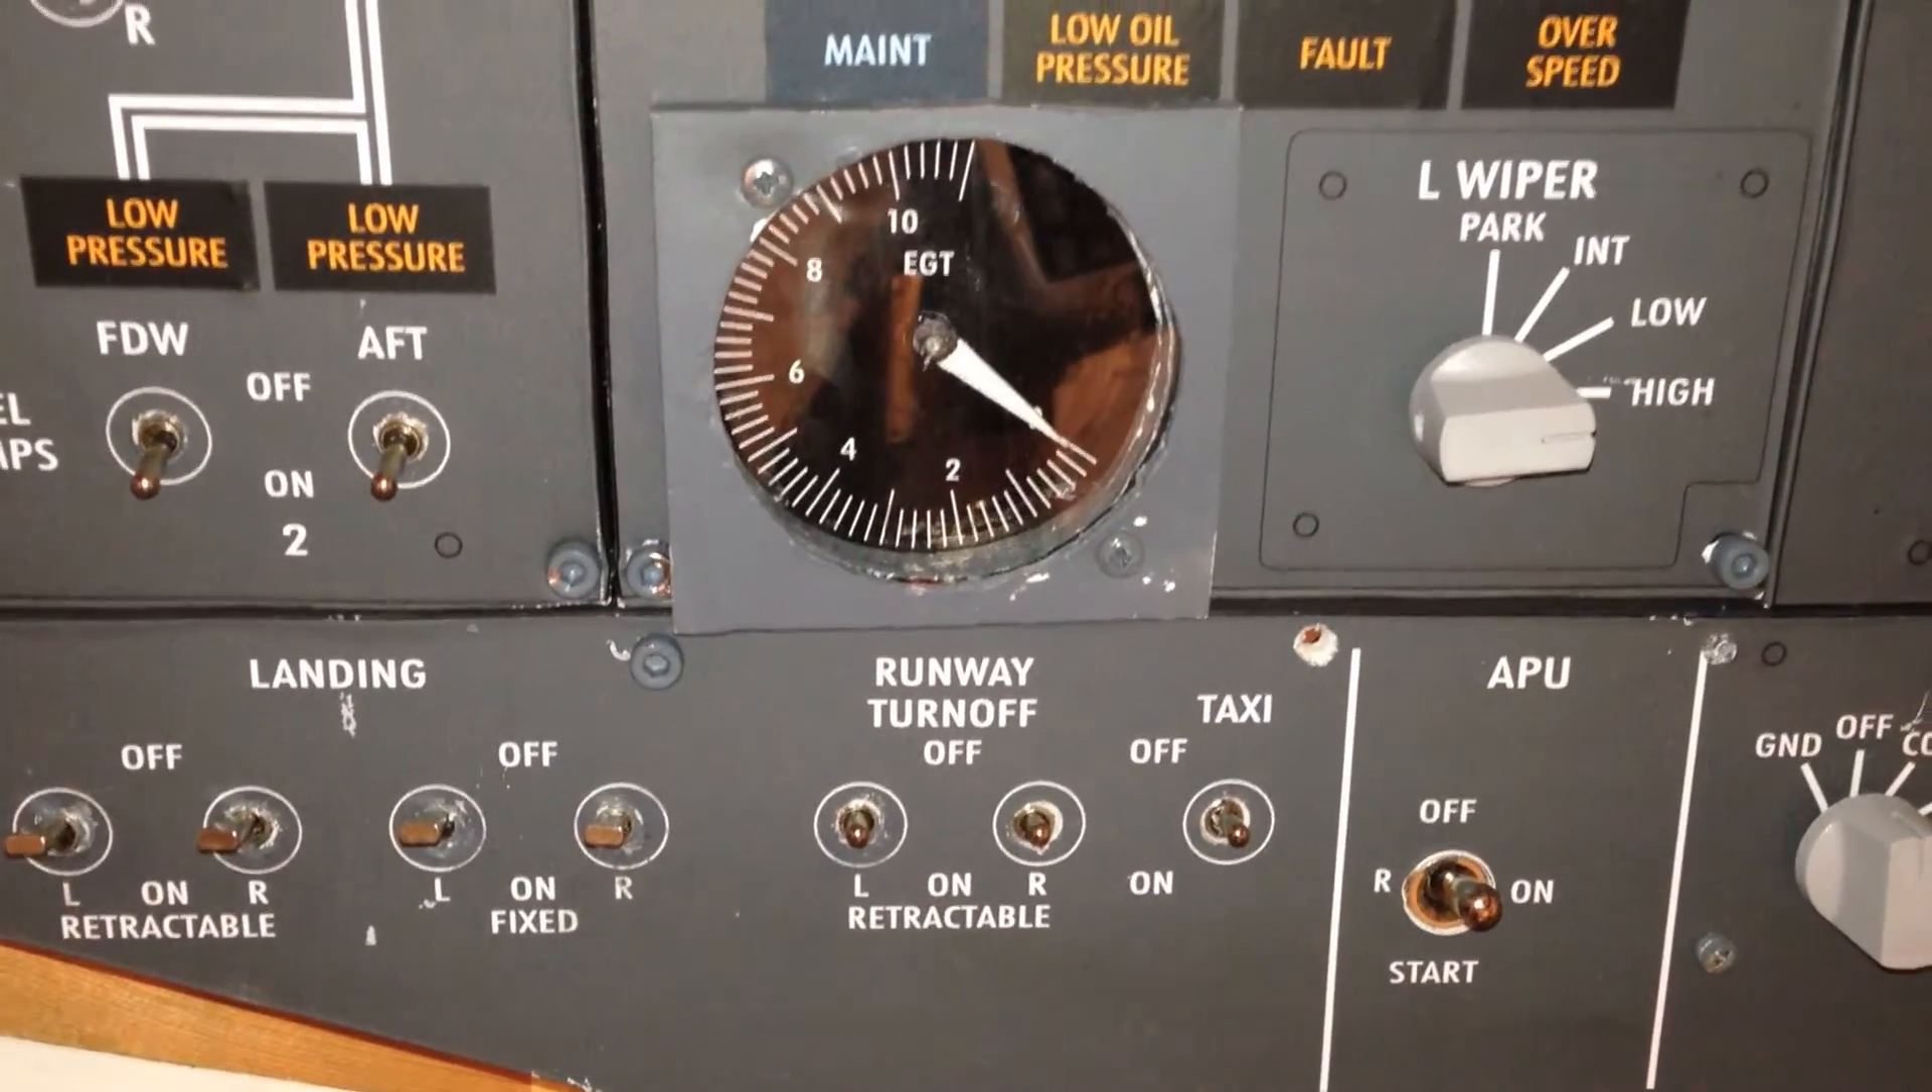And so now the gauge is installed, time to test it.